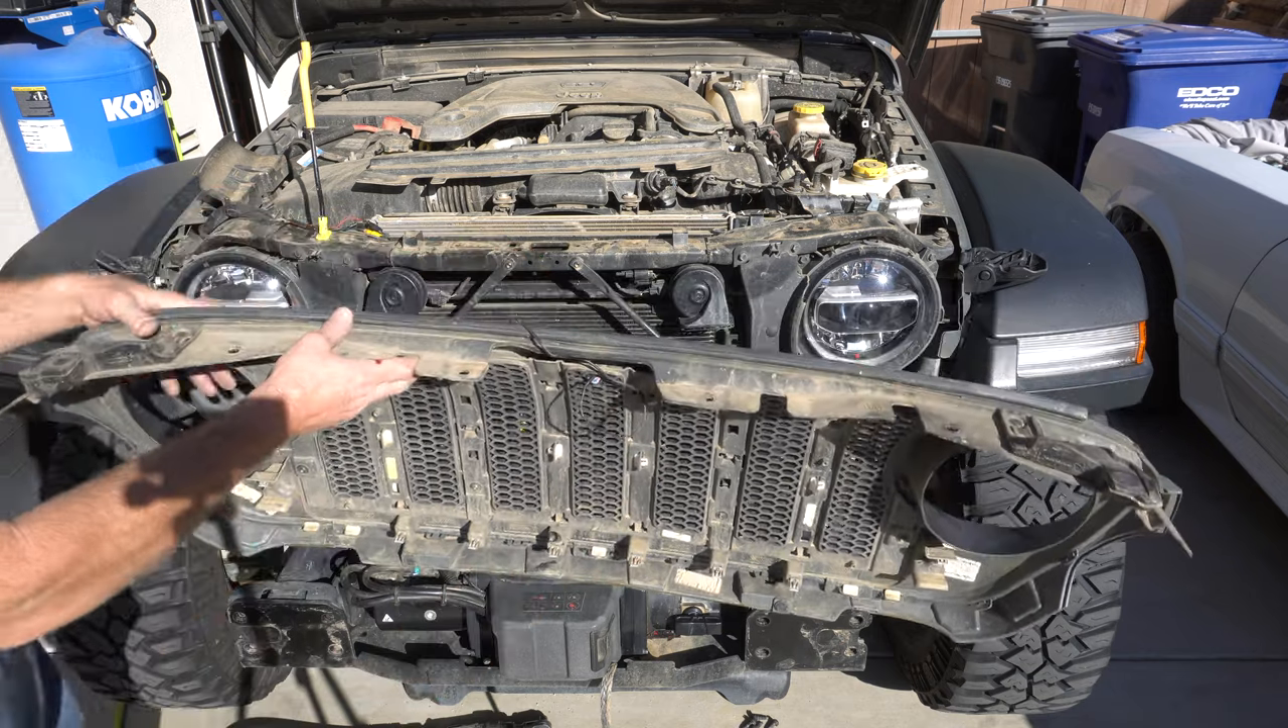Okay so we have the grille off and we're getting ready to swap out the stock jl inserts for the gladiator inserts.